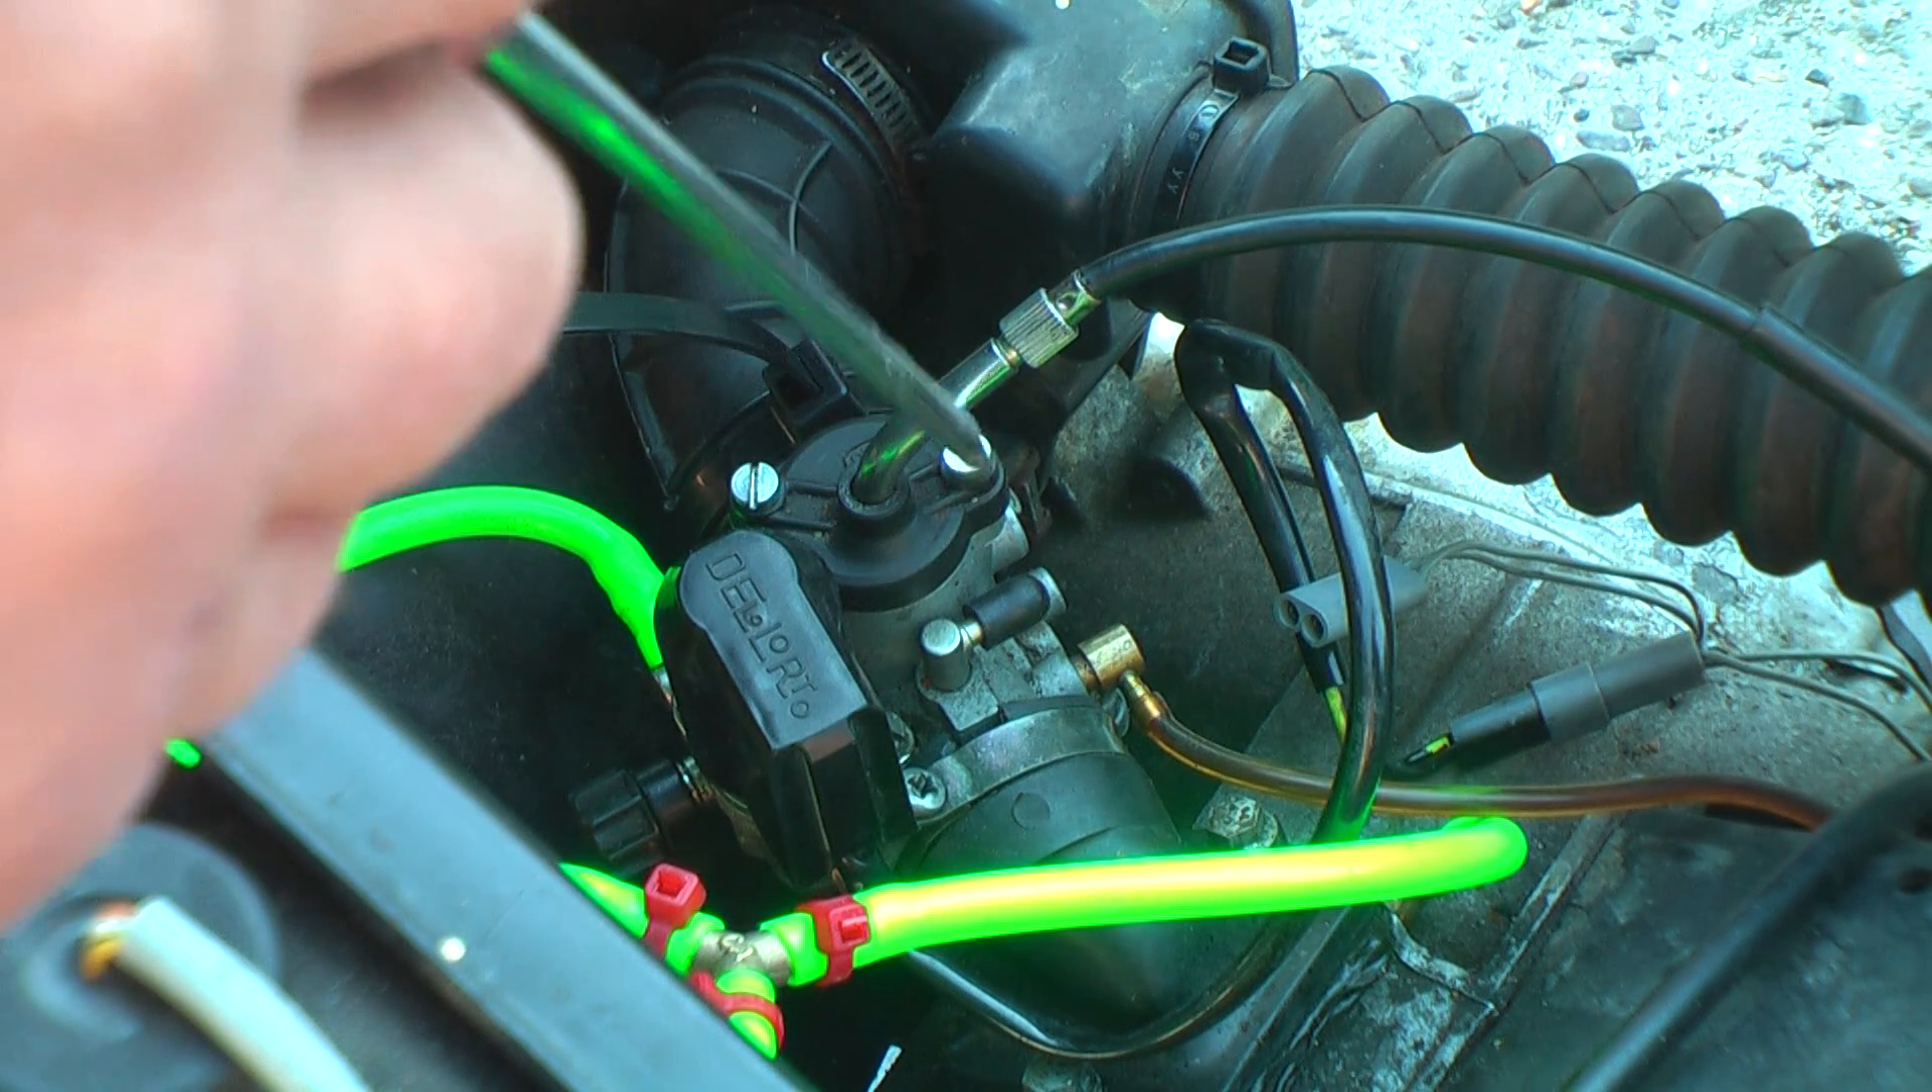Jetzt habe ich den neuen Vergaser eingebaut. Alles ist angeschlossen.